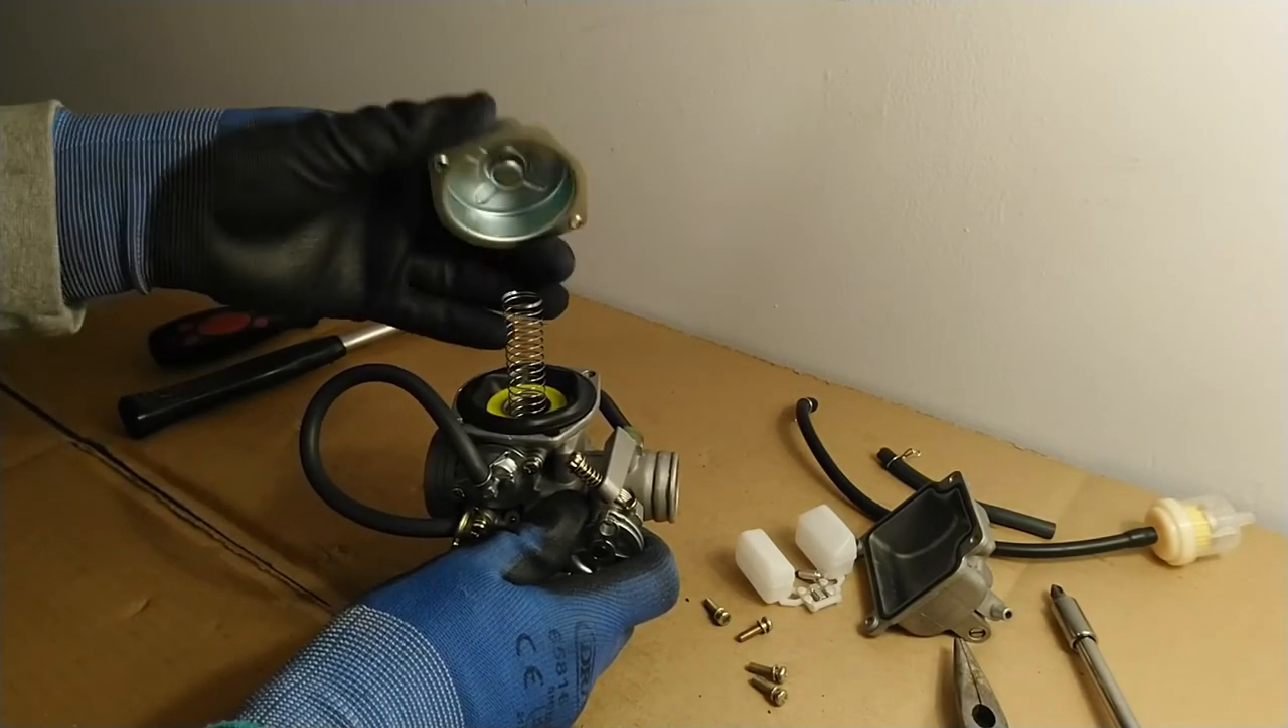Okay, so with those screws off, I'm just going to lift up the head of the vacuum chamber.